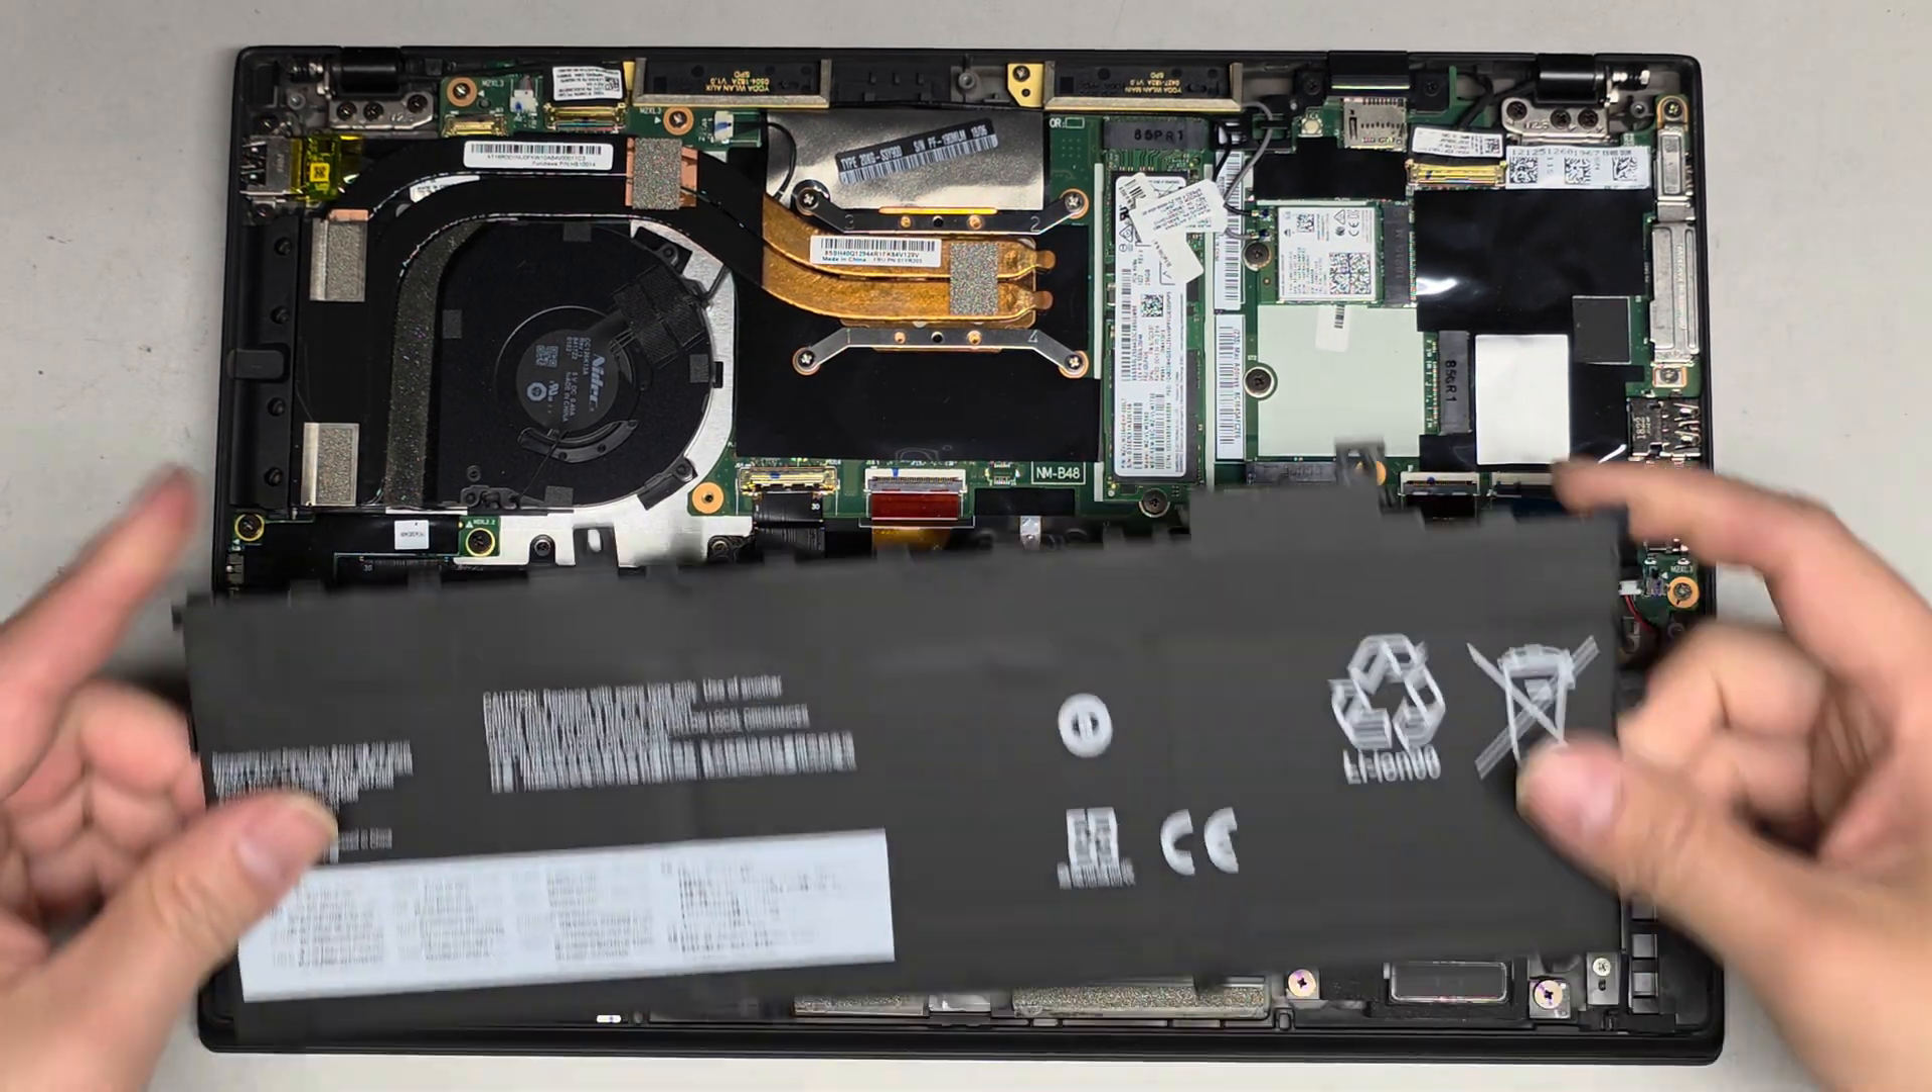So now we've got to get the battery back in and then we'll set the date and time back up.